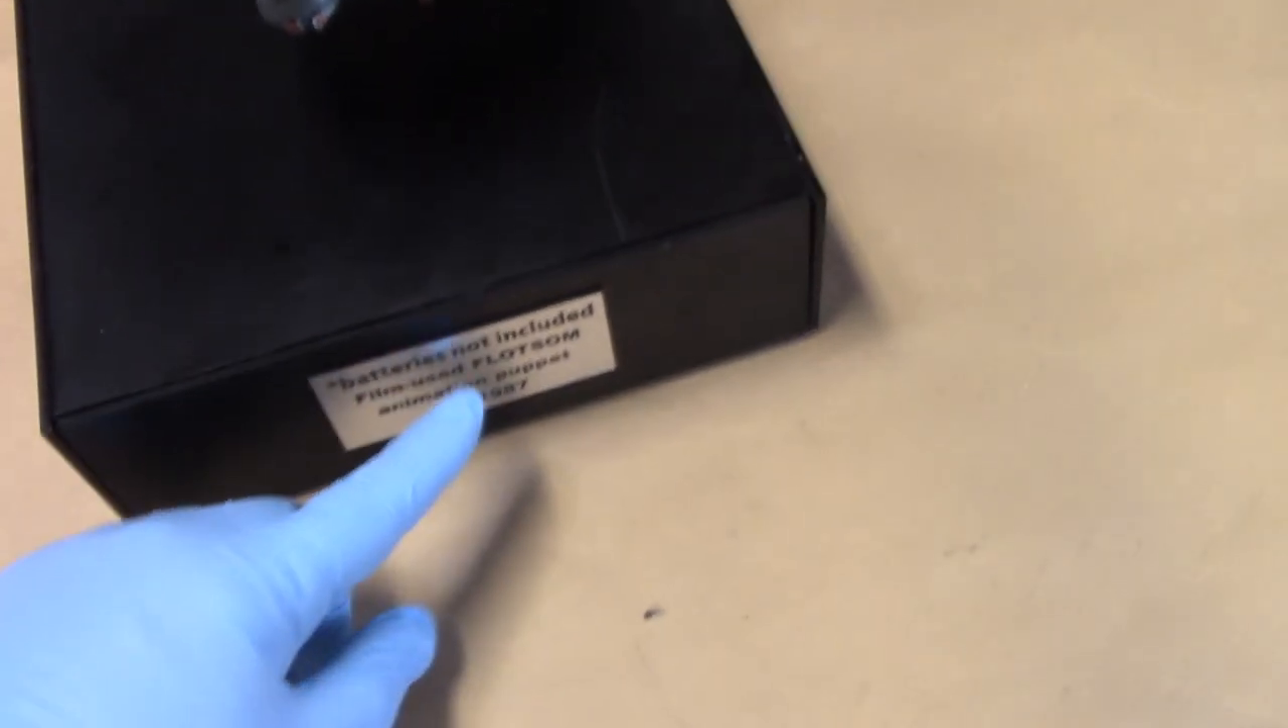I have the laser etched aluminum plaque in place.